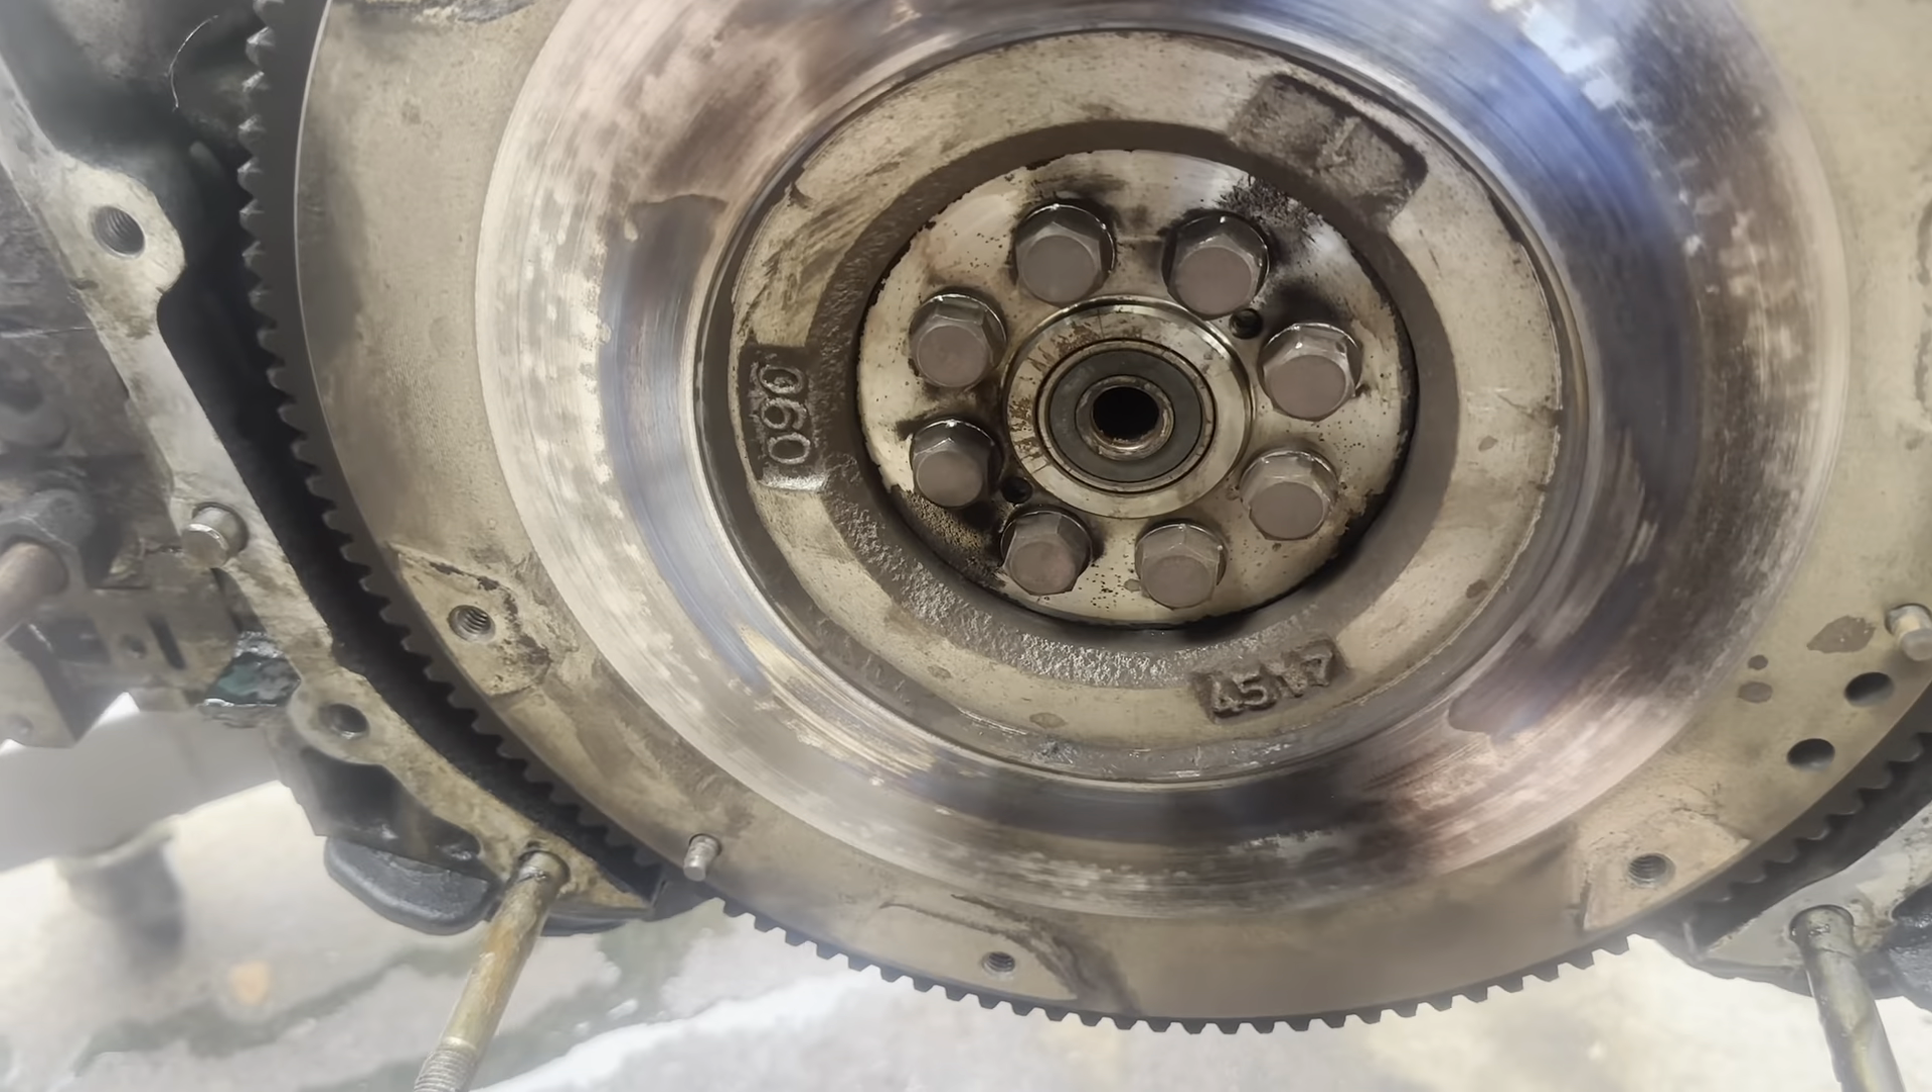Alright, he's got the clutch off.